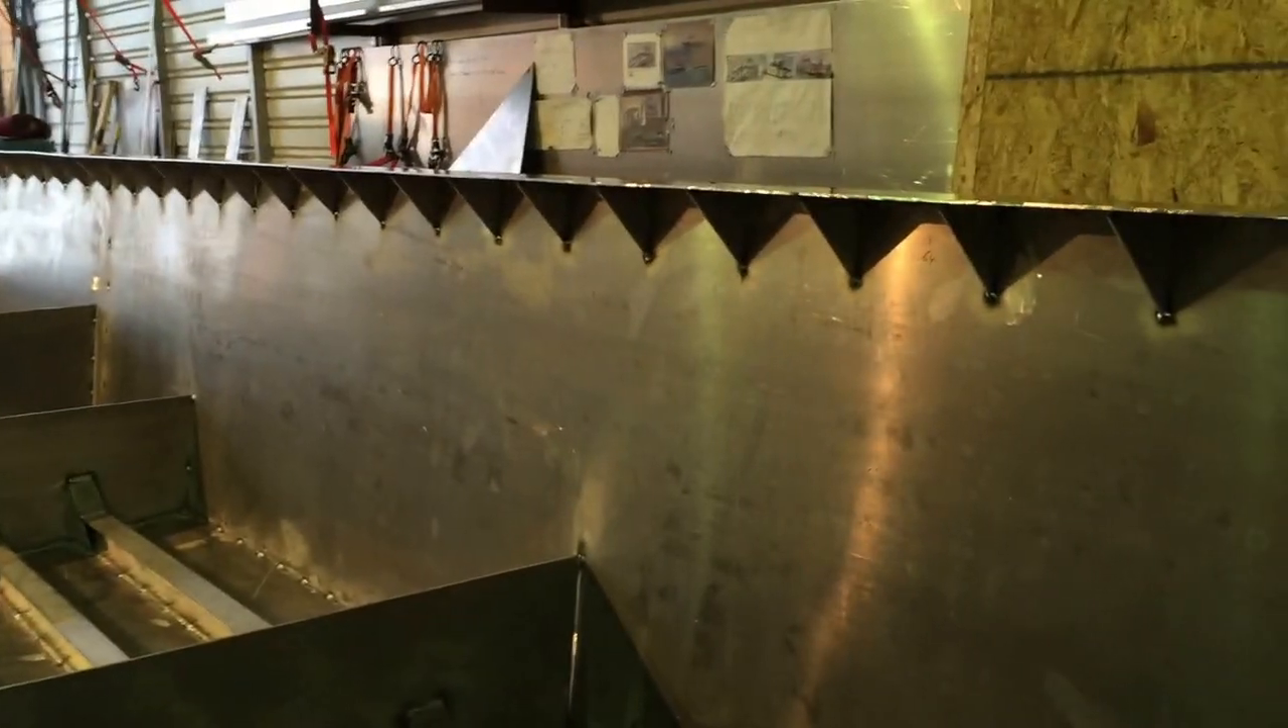I put those triangular shaped gussets on one foot centers.